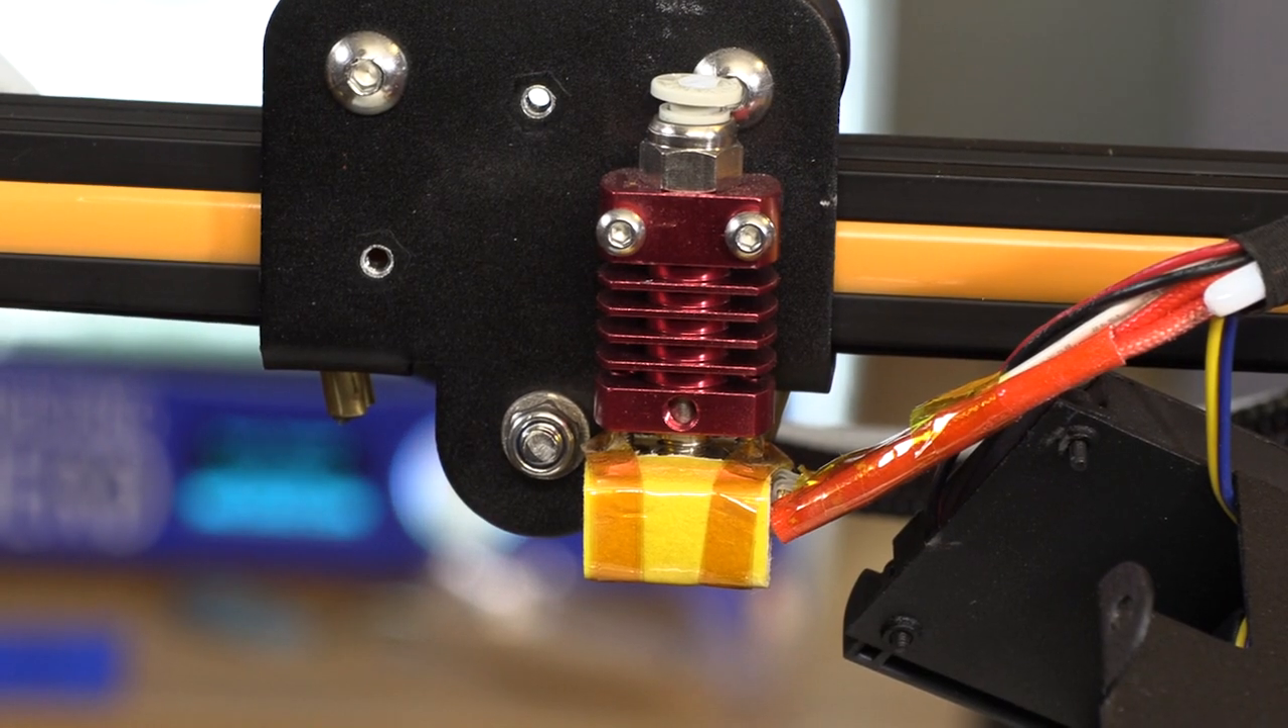With the fan and fan shroud off, the cooling block is exposed.